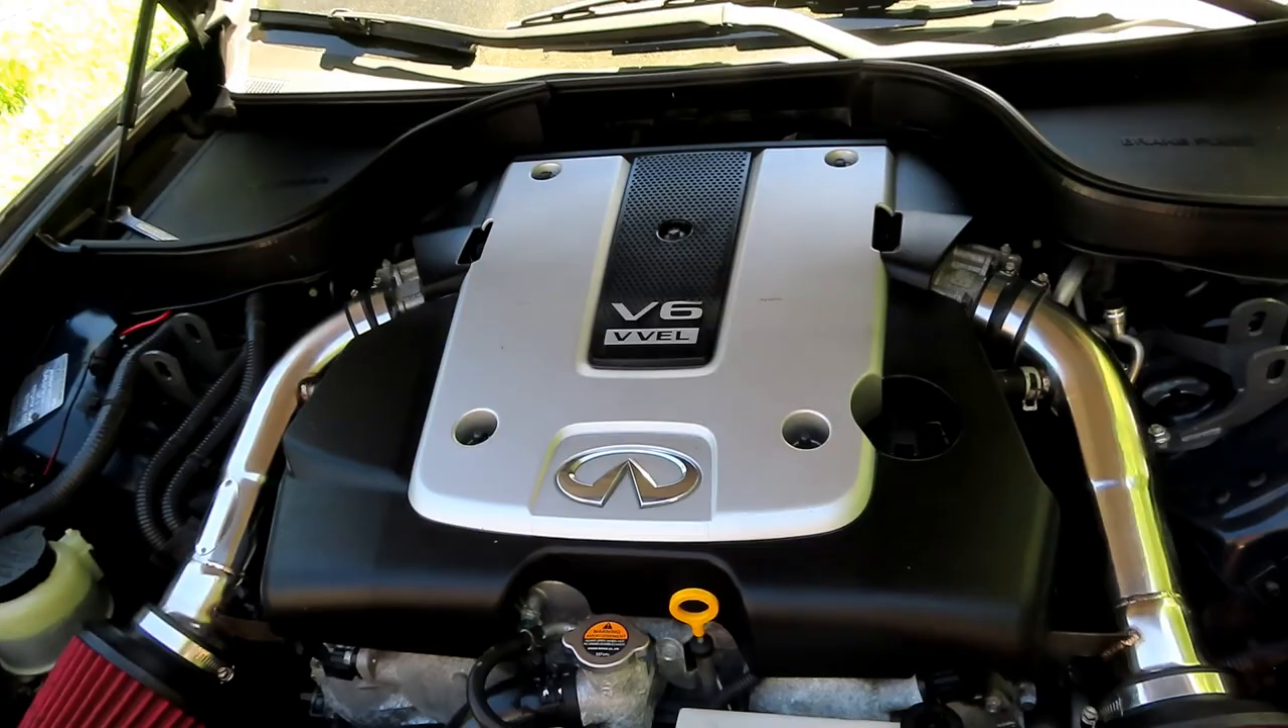And the cover's back on. And that's all done so I'm going to give it a start up.